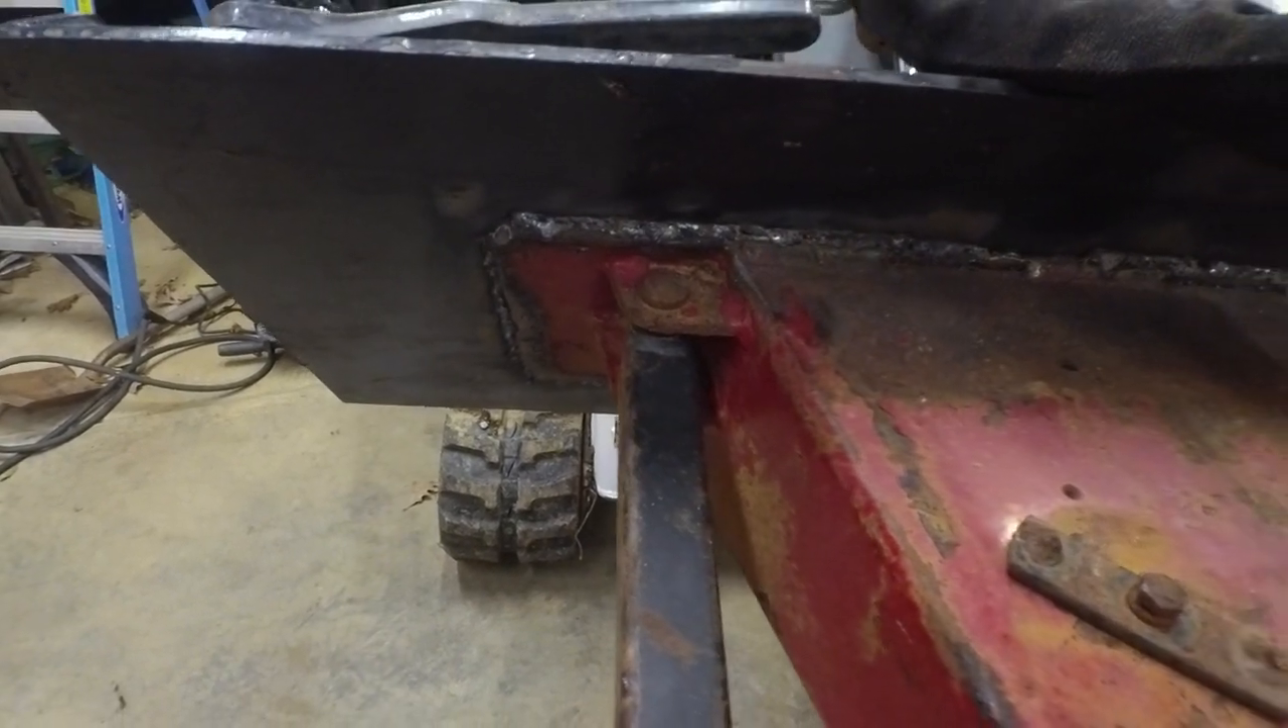It goes that way and so I didn't film it but I just ended up plasma cutting that off of there and you can see there I just welded on a plate that is for this machine, this bobcat.